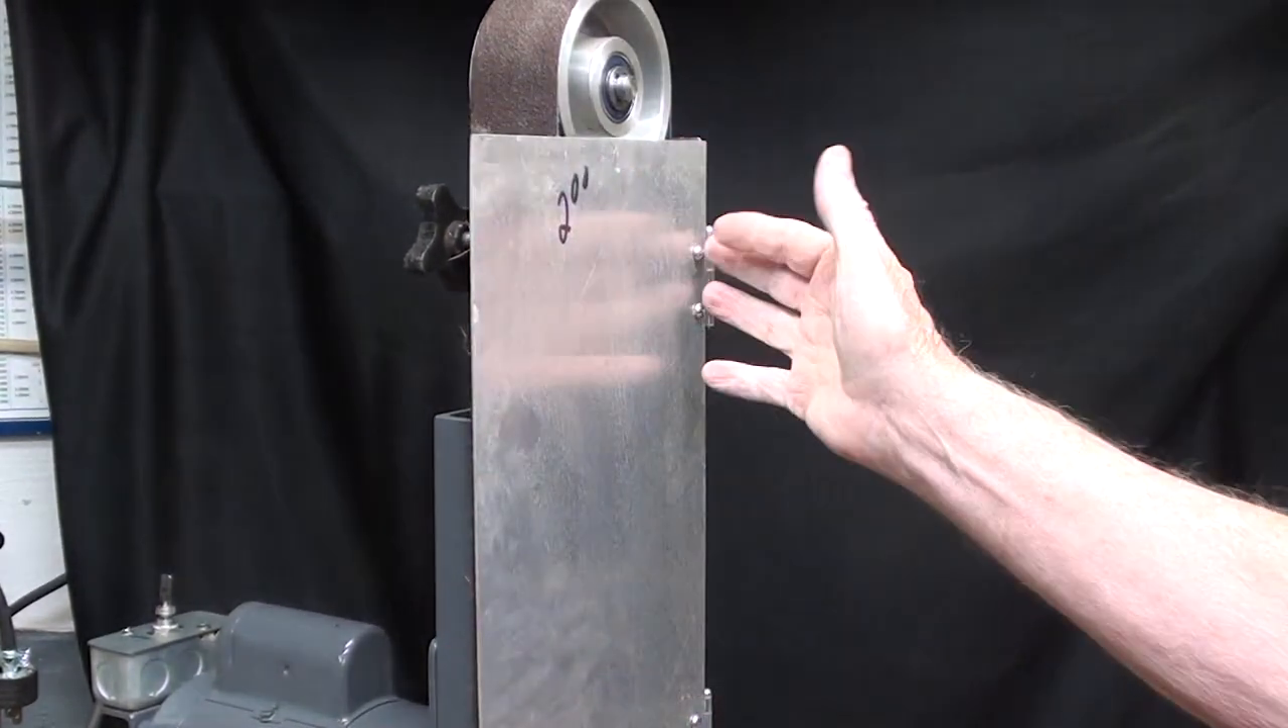All right, so the door is on here, and hi Harold, if you're watching this.